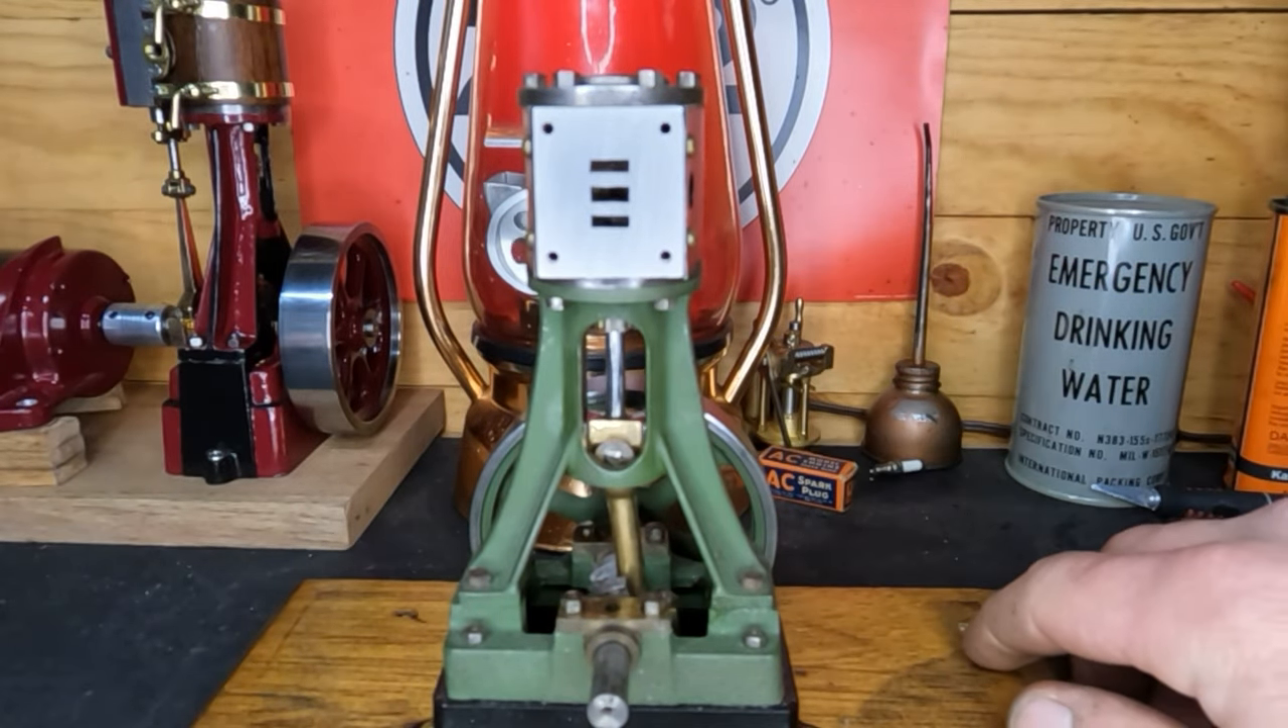Where we're at is our cylinder is reattached.